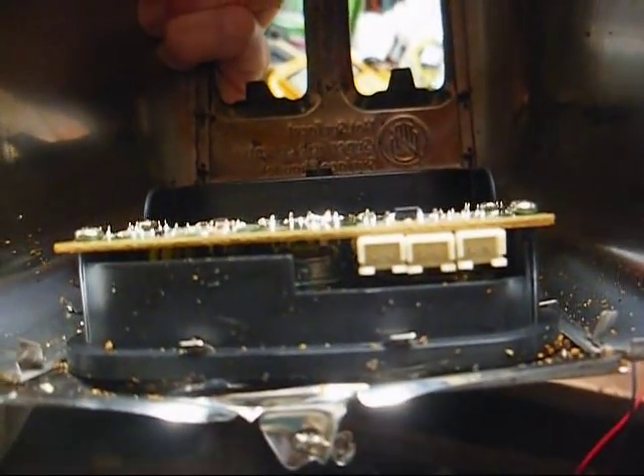All right, with the help of the drill, I was able to remove the tin can here, and there's the little electronic control board.